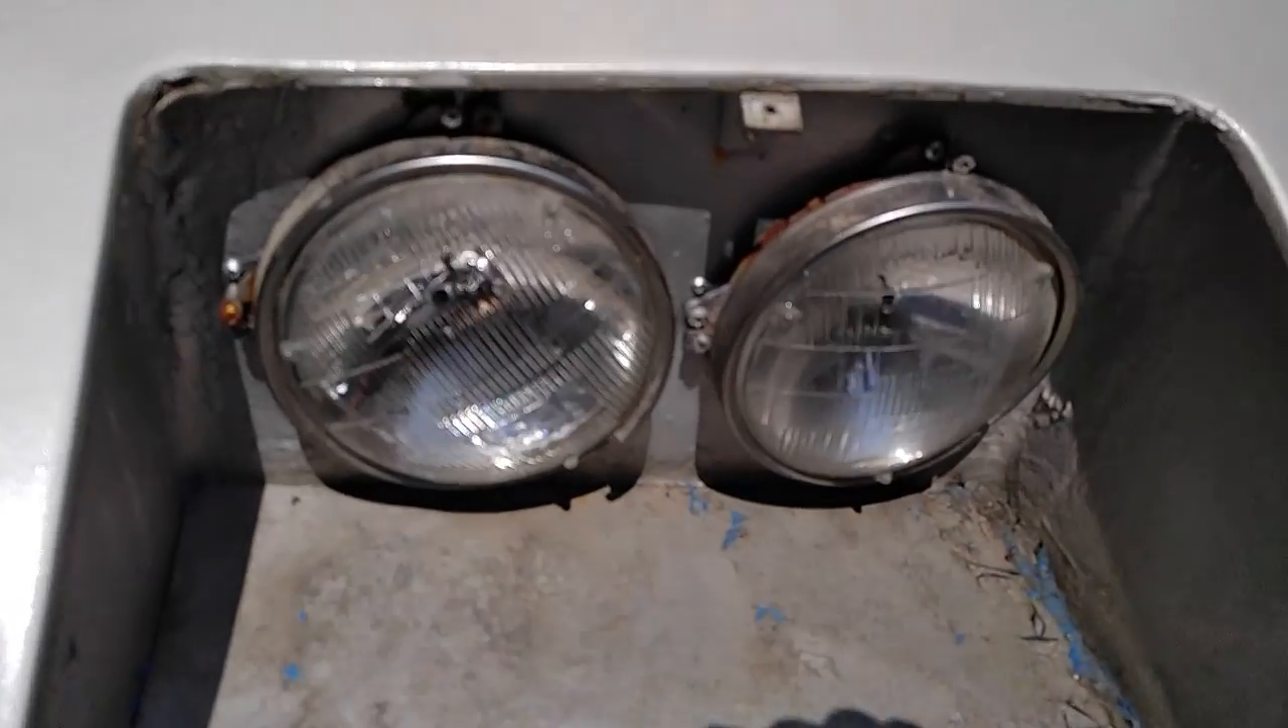The headlights are in a little crooked.